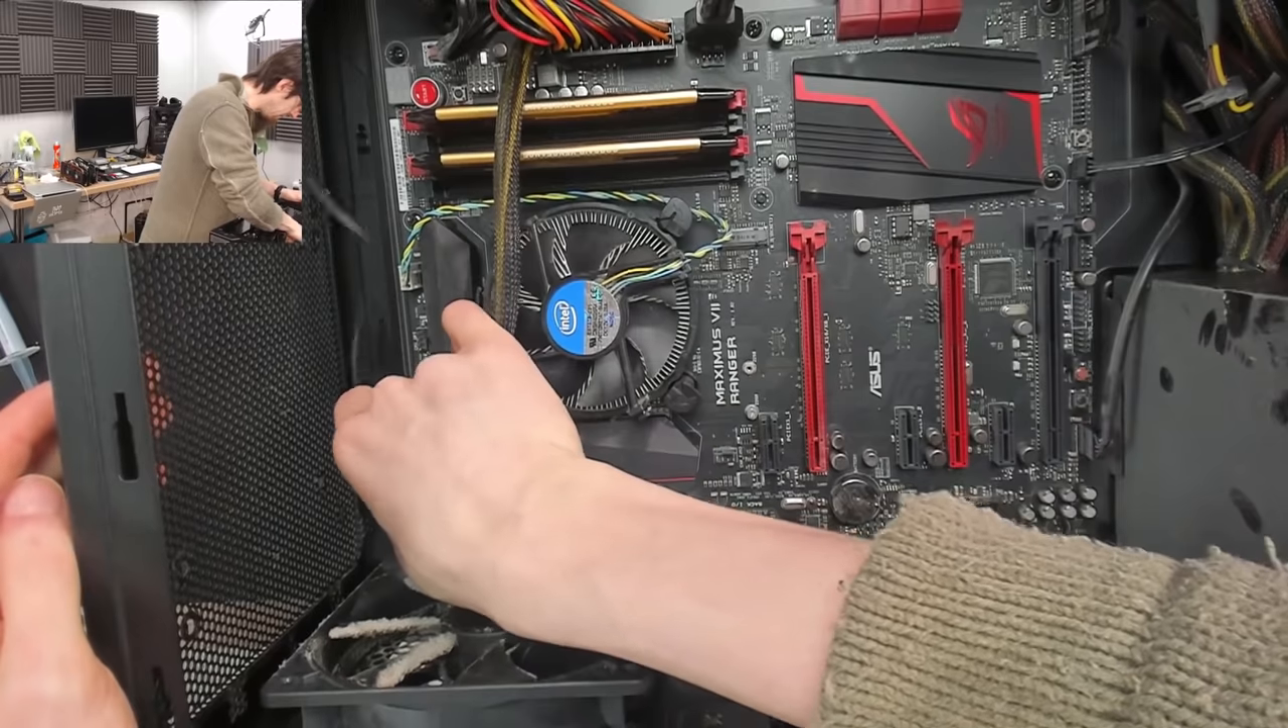I won't put the graphics card in yet we'll just fire it up and see what it does.